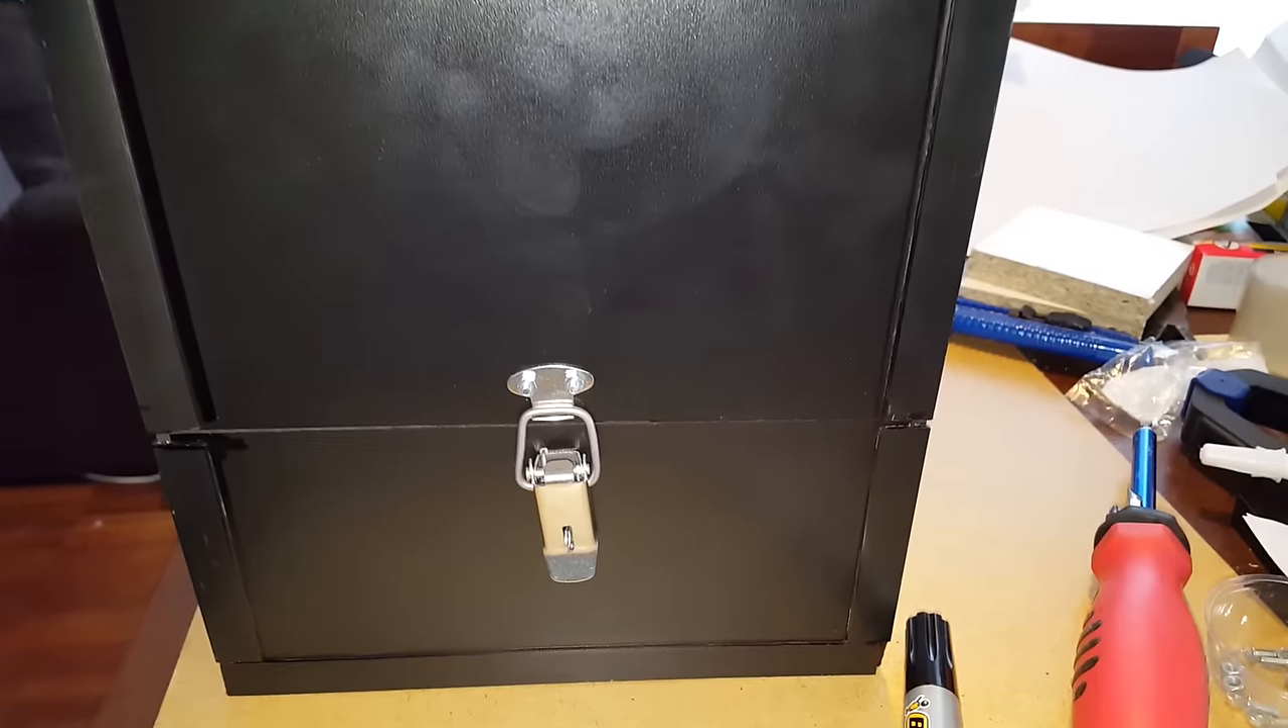I've mounted the the locks and I also removed the glue from the from the sides.